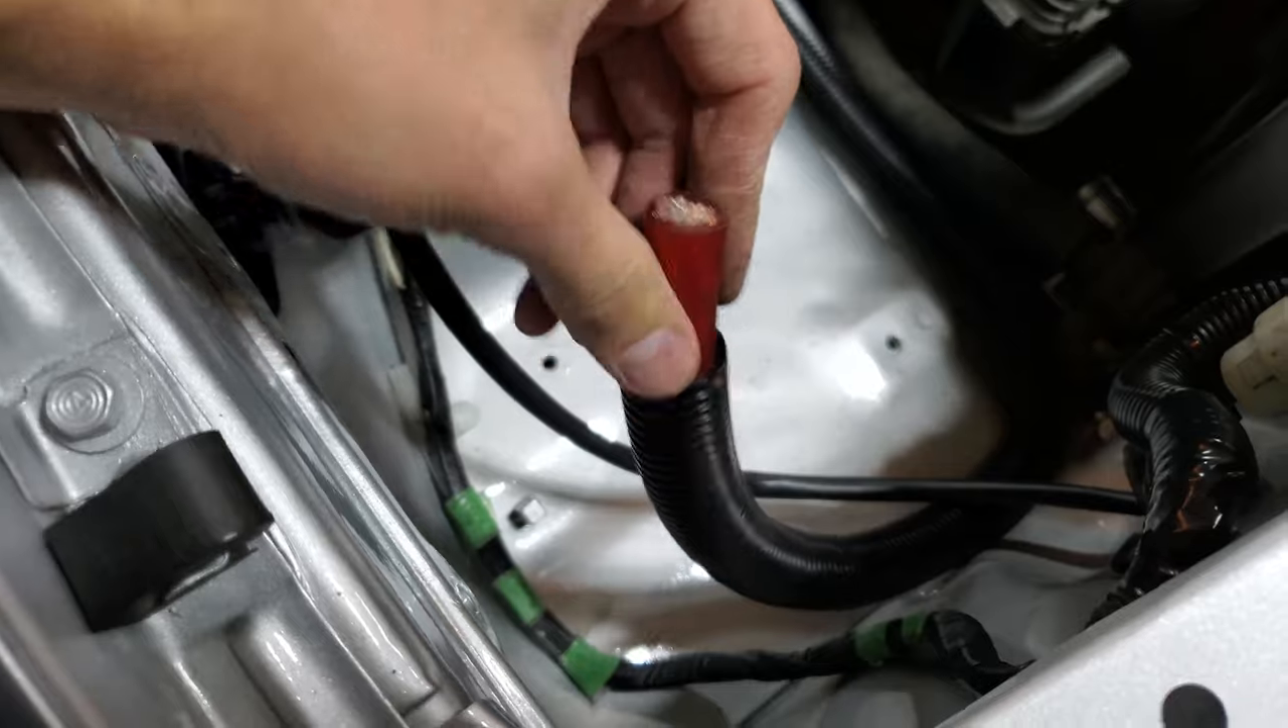I still have not terminated my battery cable from the battery relocation.